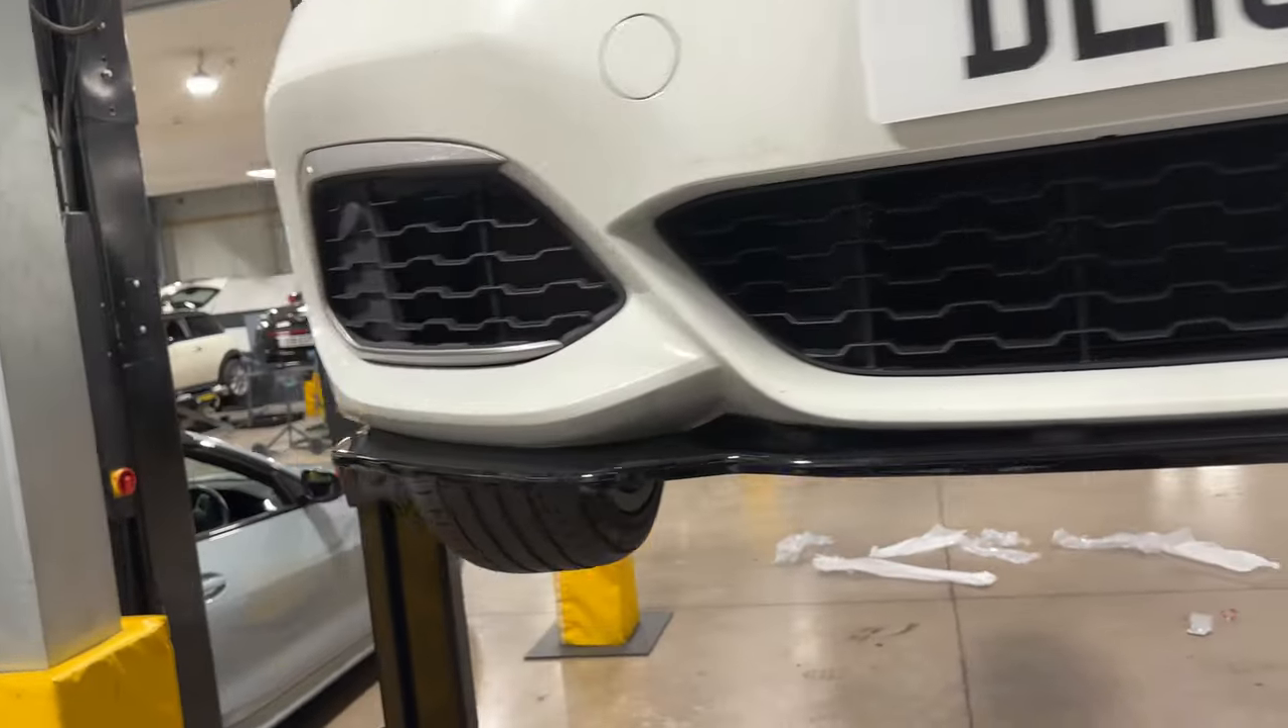We have the splitter on.